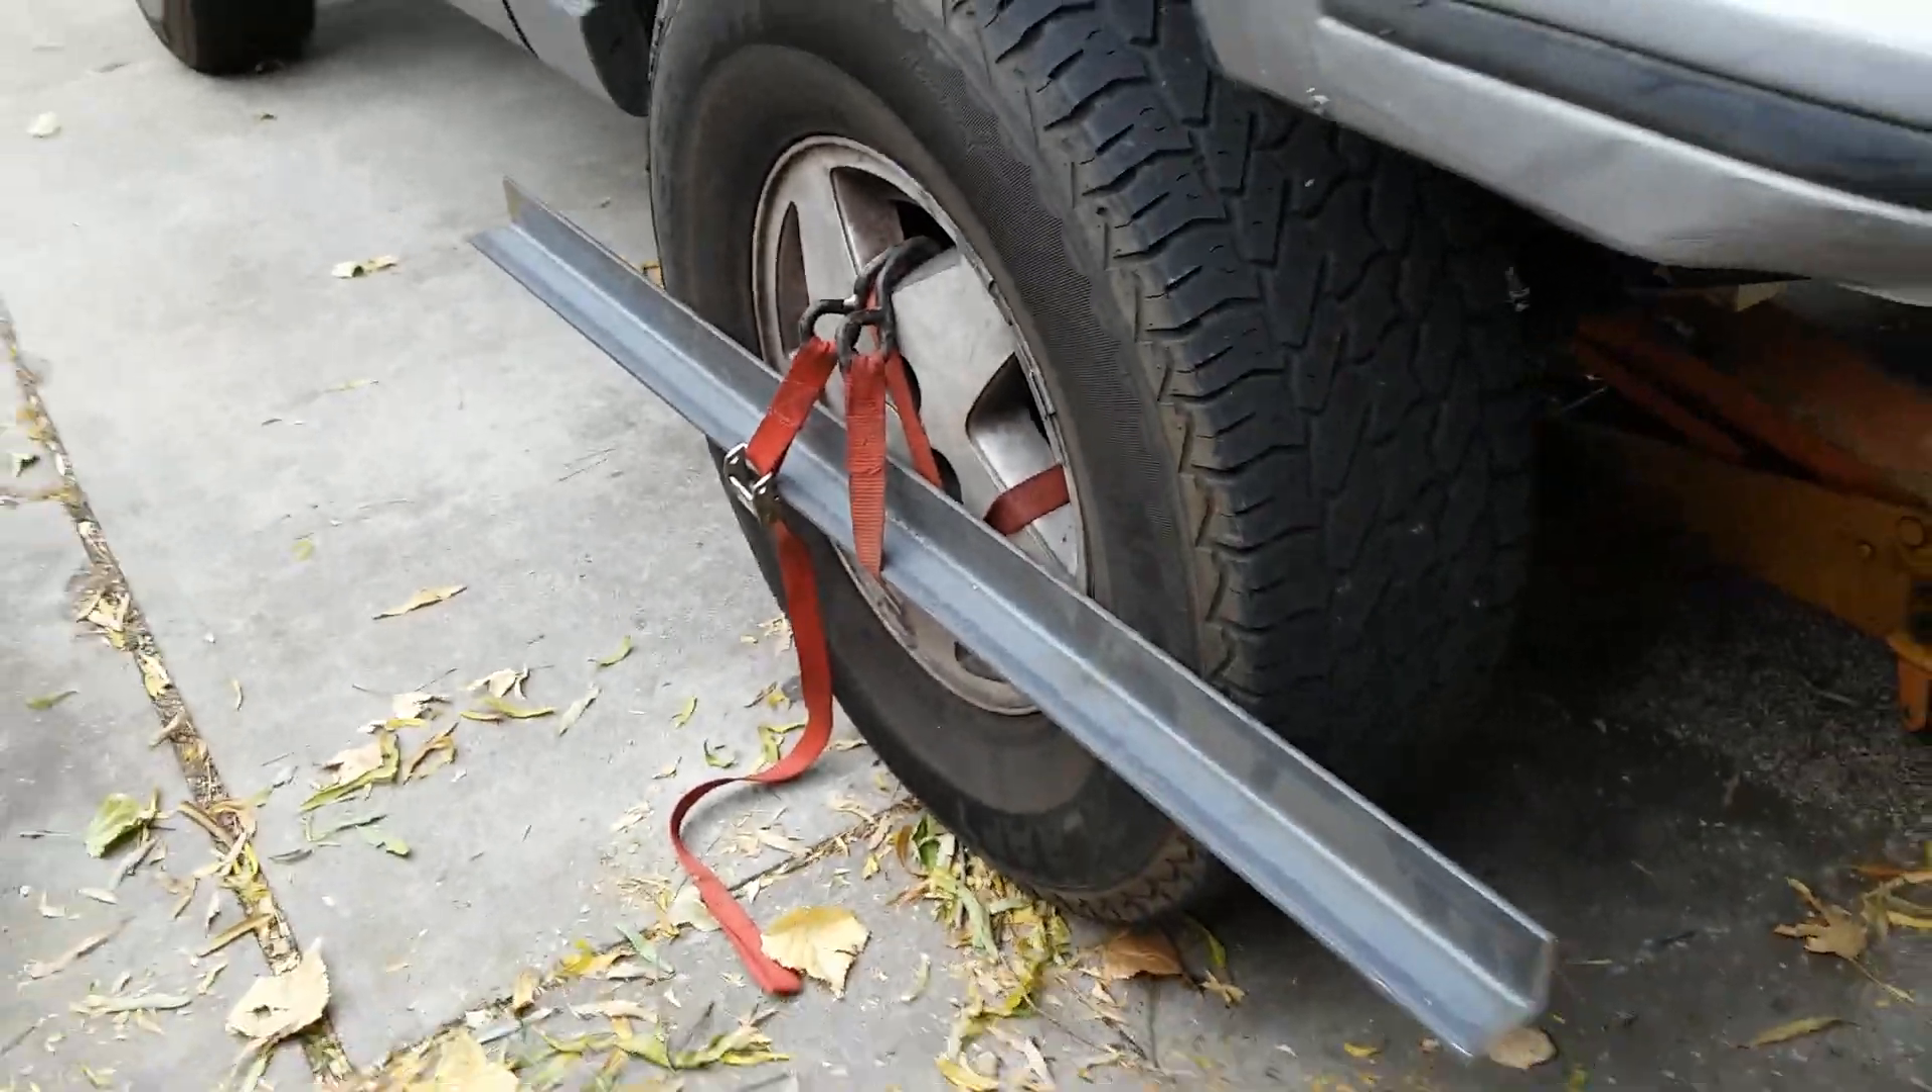I got the angle iron put on there just got them about center line of the wheel.